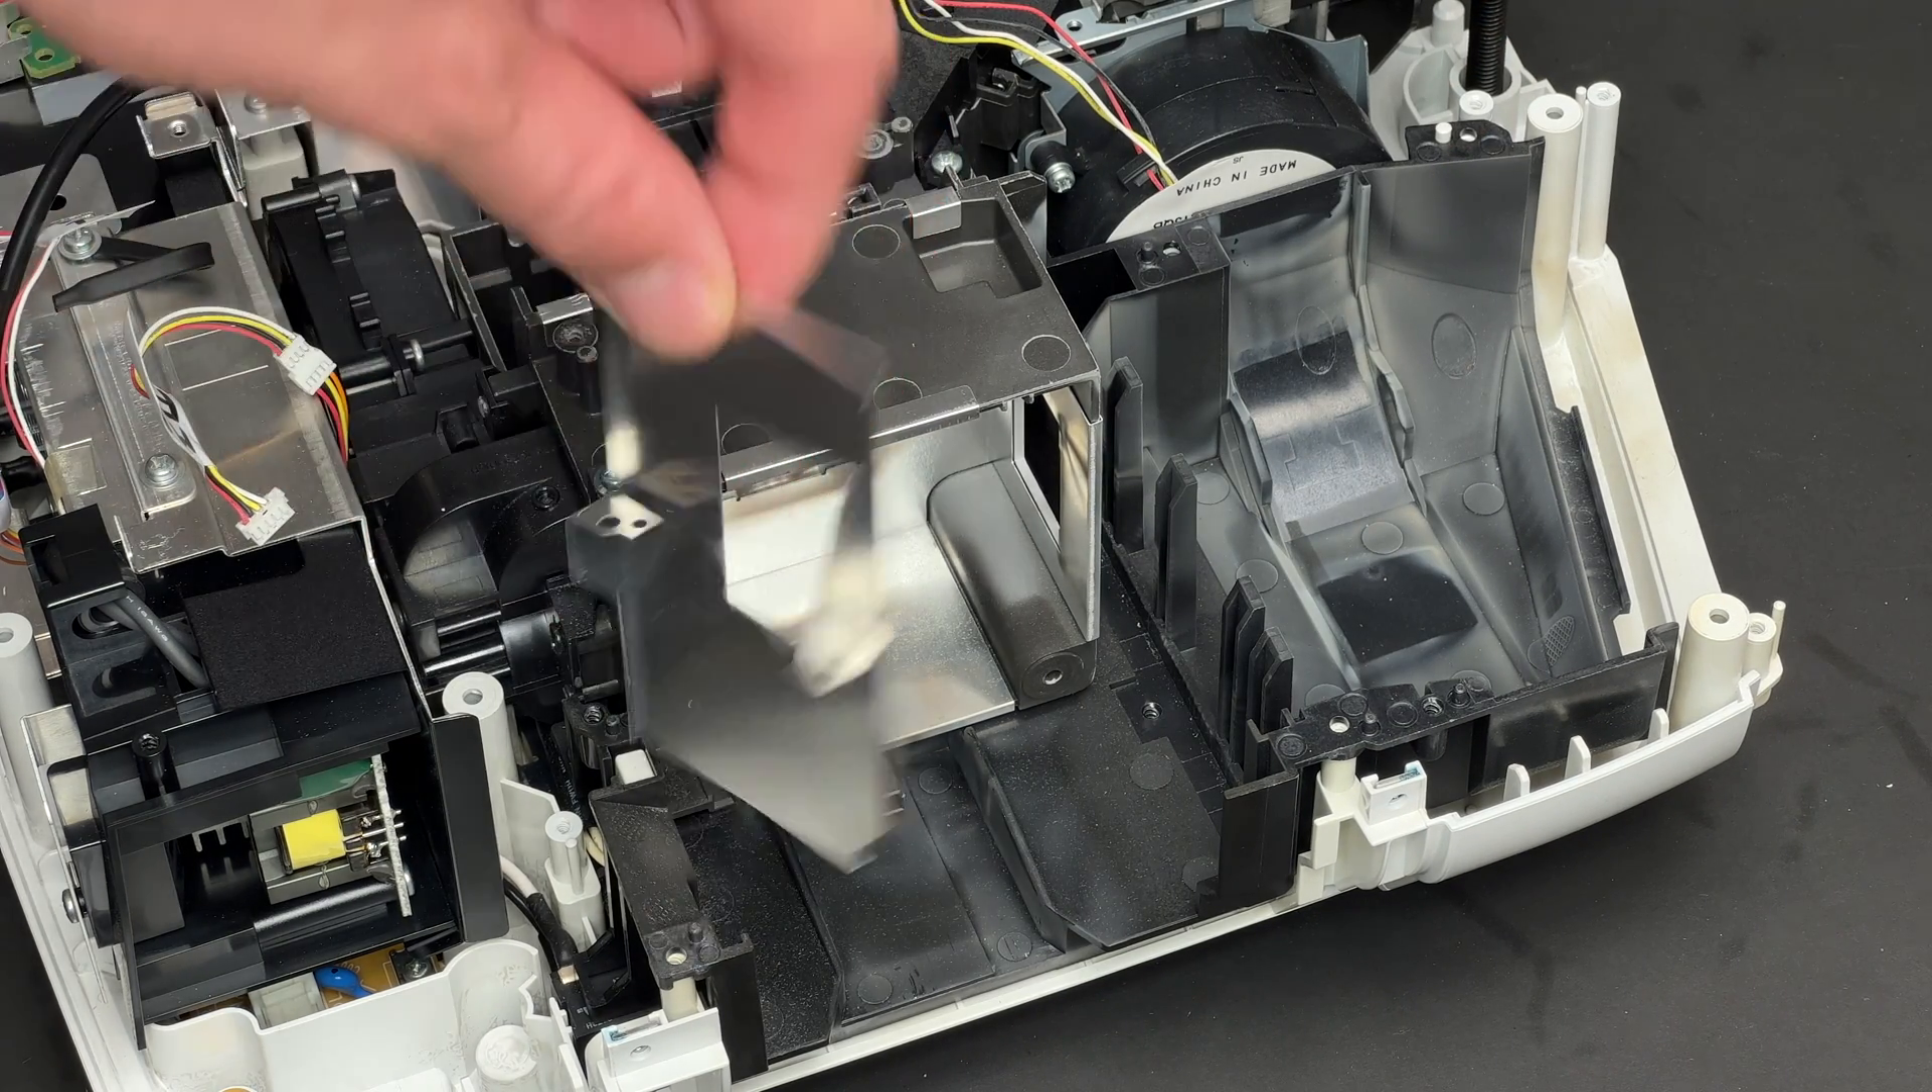Lamp heat shield is extracted too.